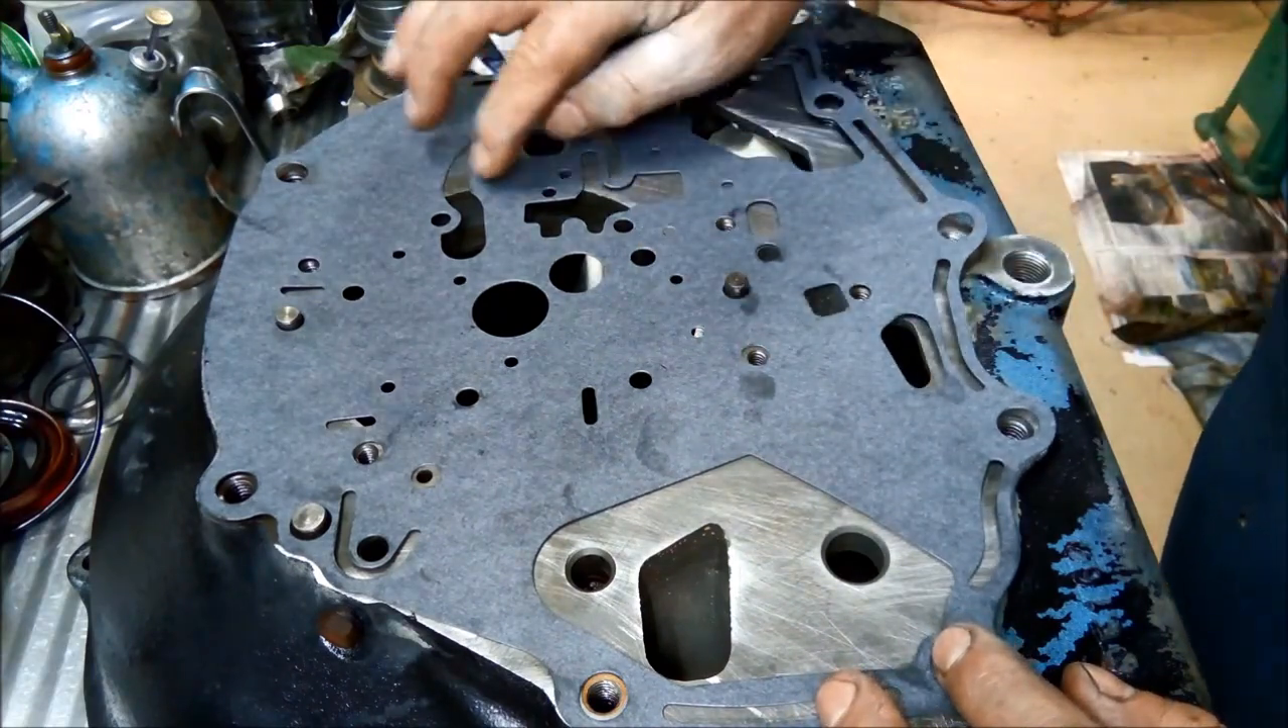It looks good all these holes are lined up excellent.